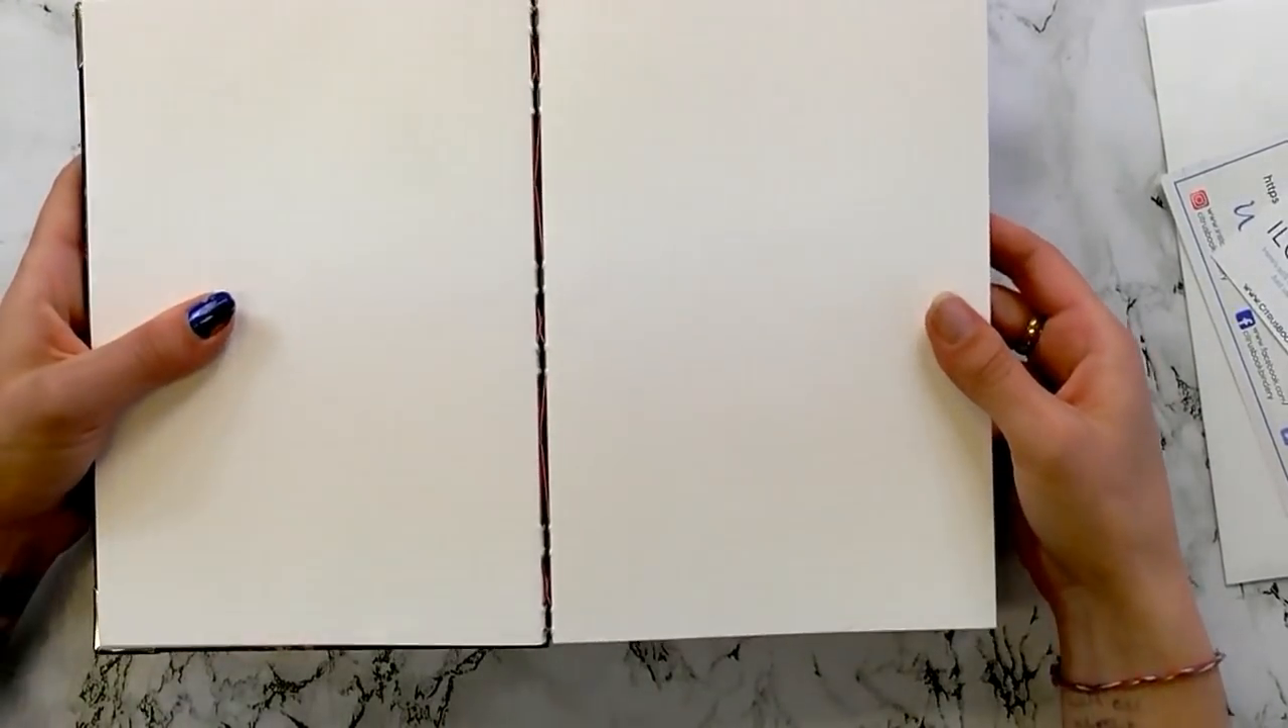When the two sort of chunky bits are bound together, you do get this little gap in between.